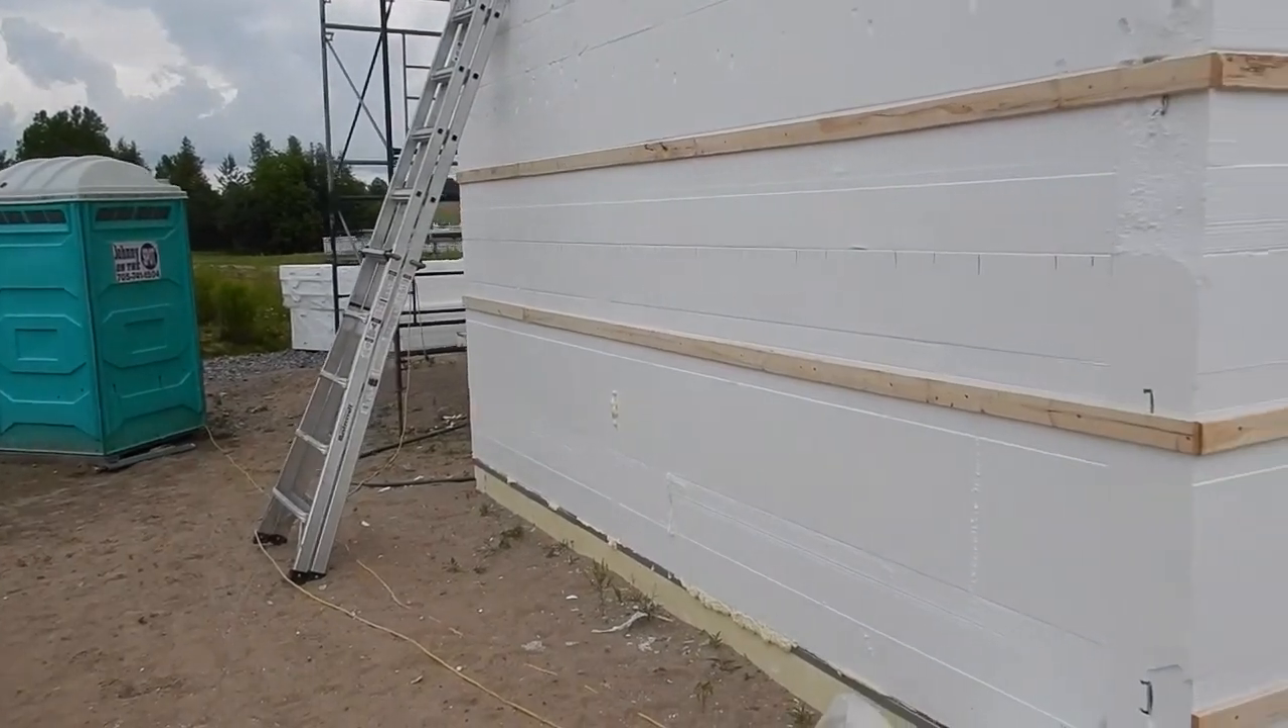Oh, they've also started putting the strapping on for the metal siding. That'll come later.